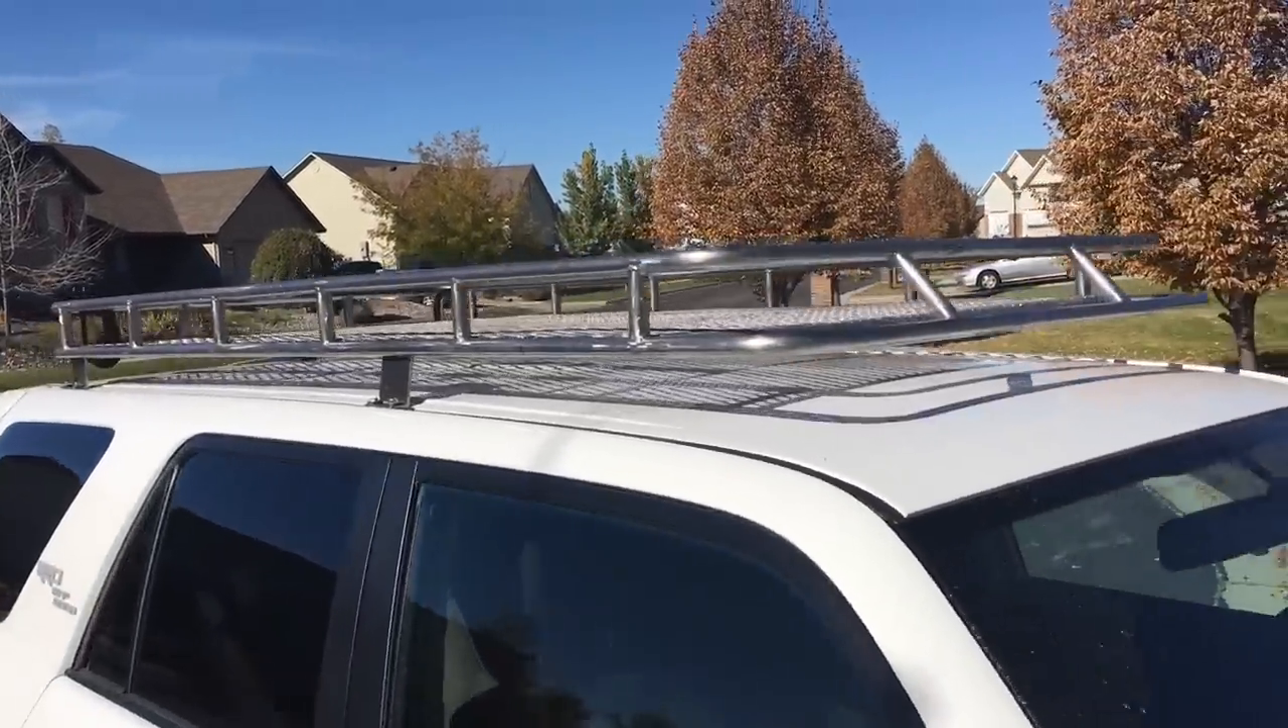Okay the rack is on the roof.